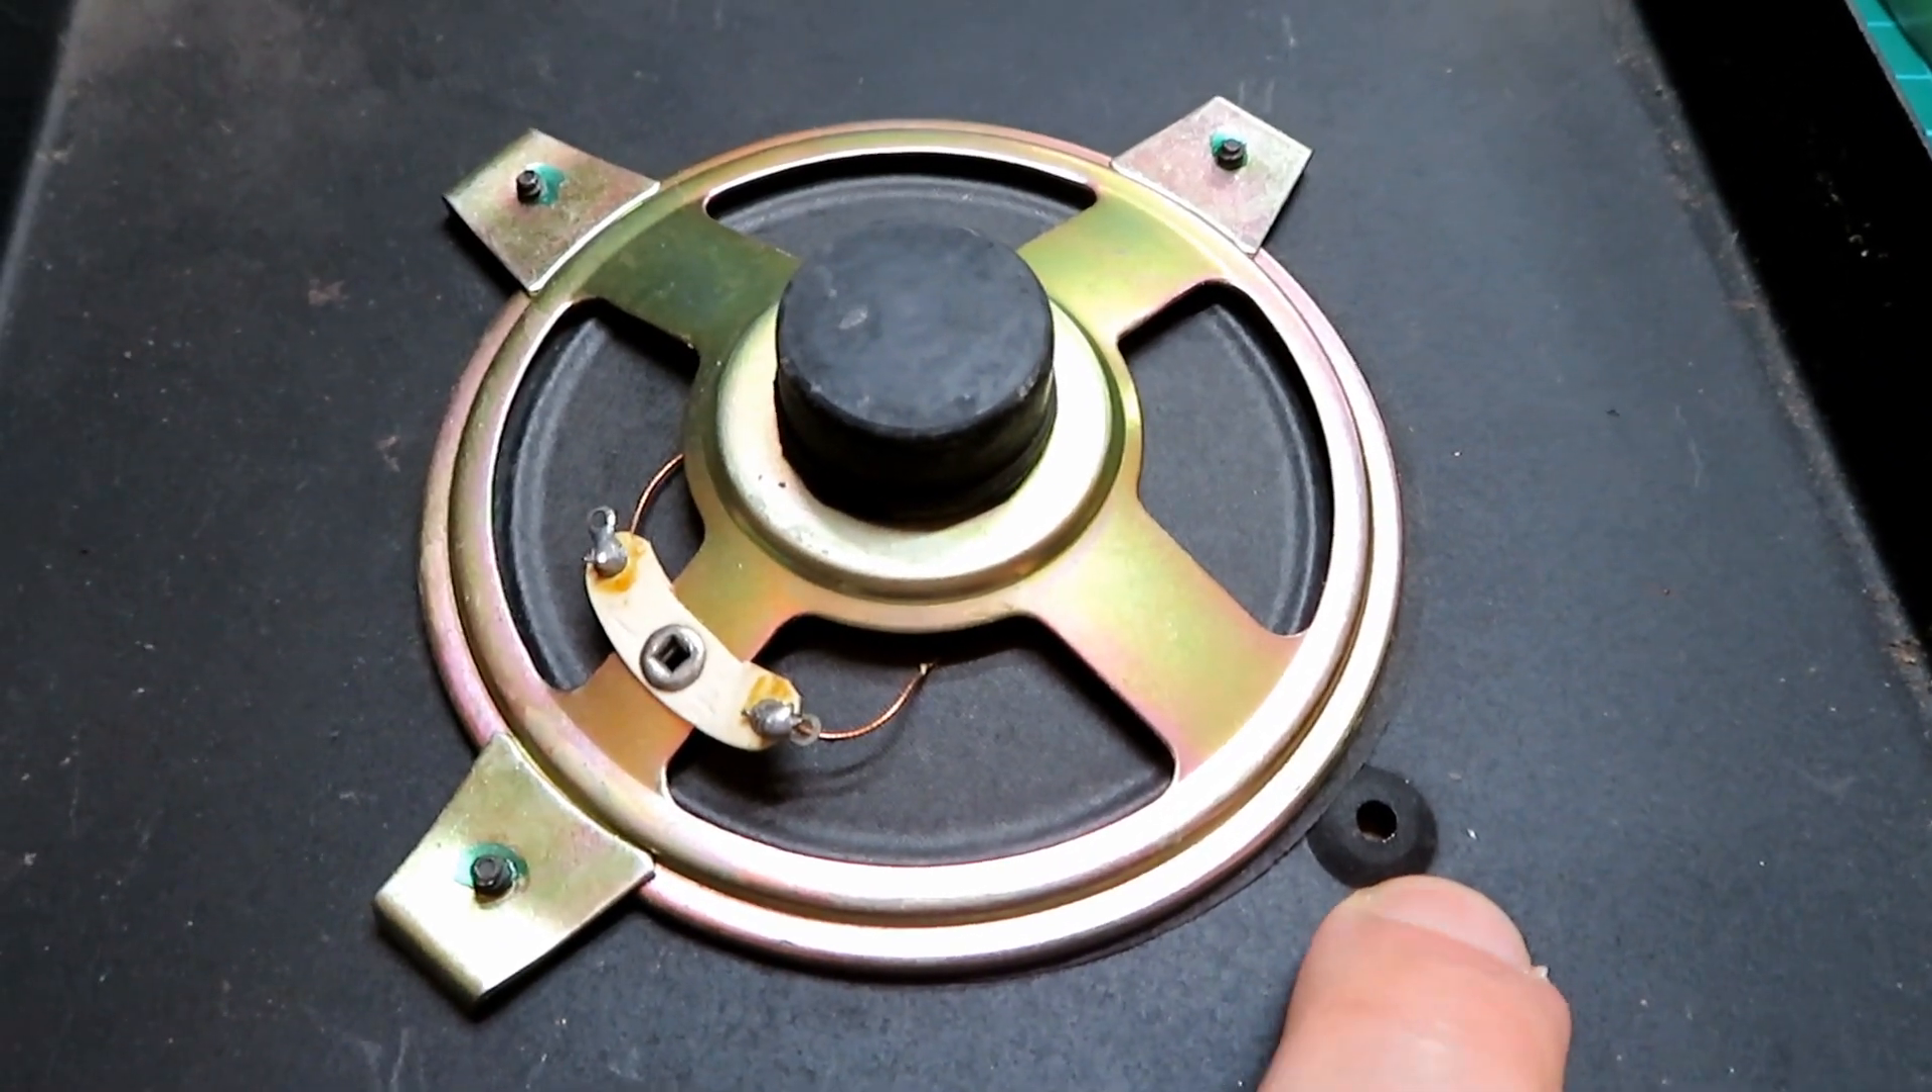I see there's a missing bracket here. So cosmetically, apart from it looking not great with the screw missing, we need to sort that.